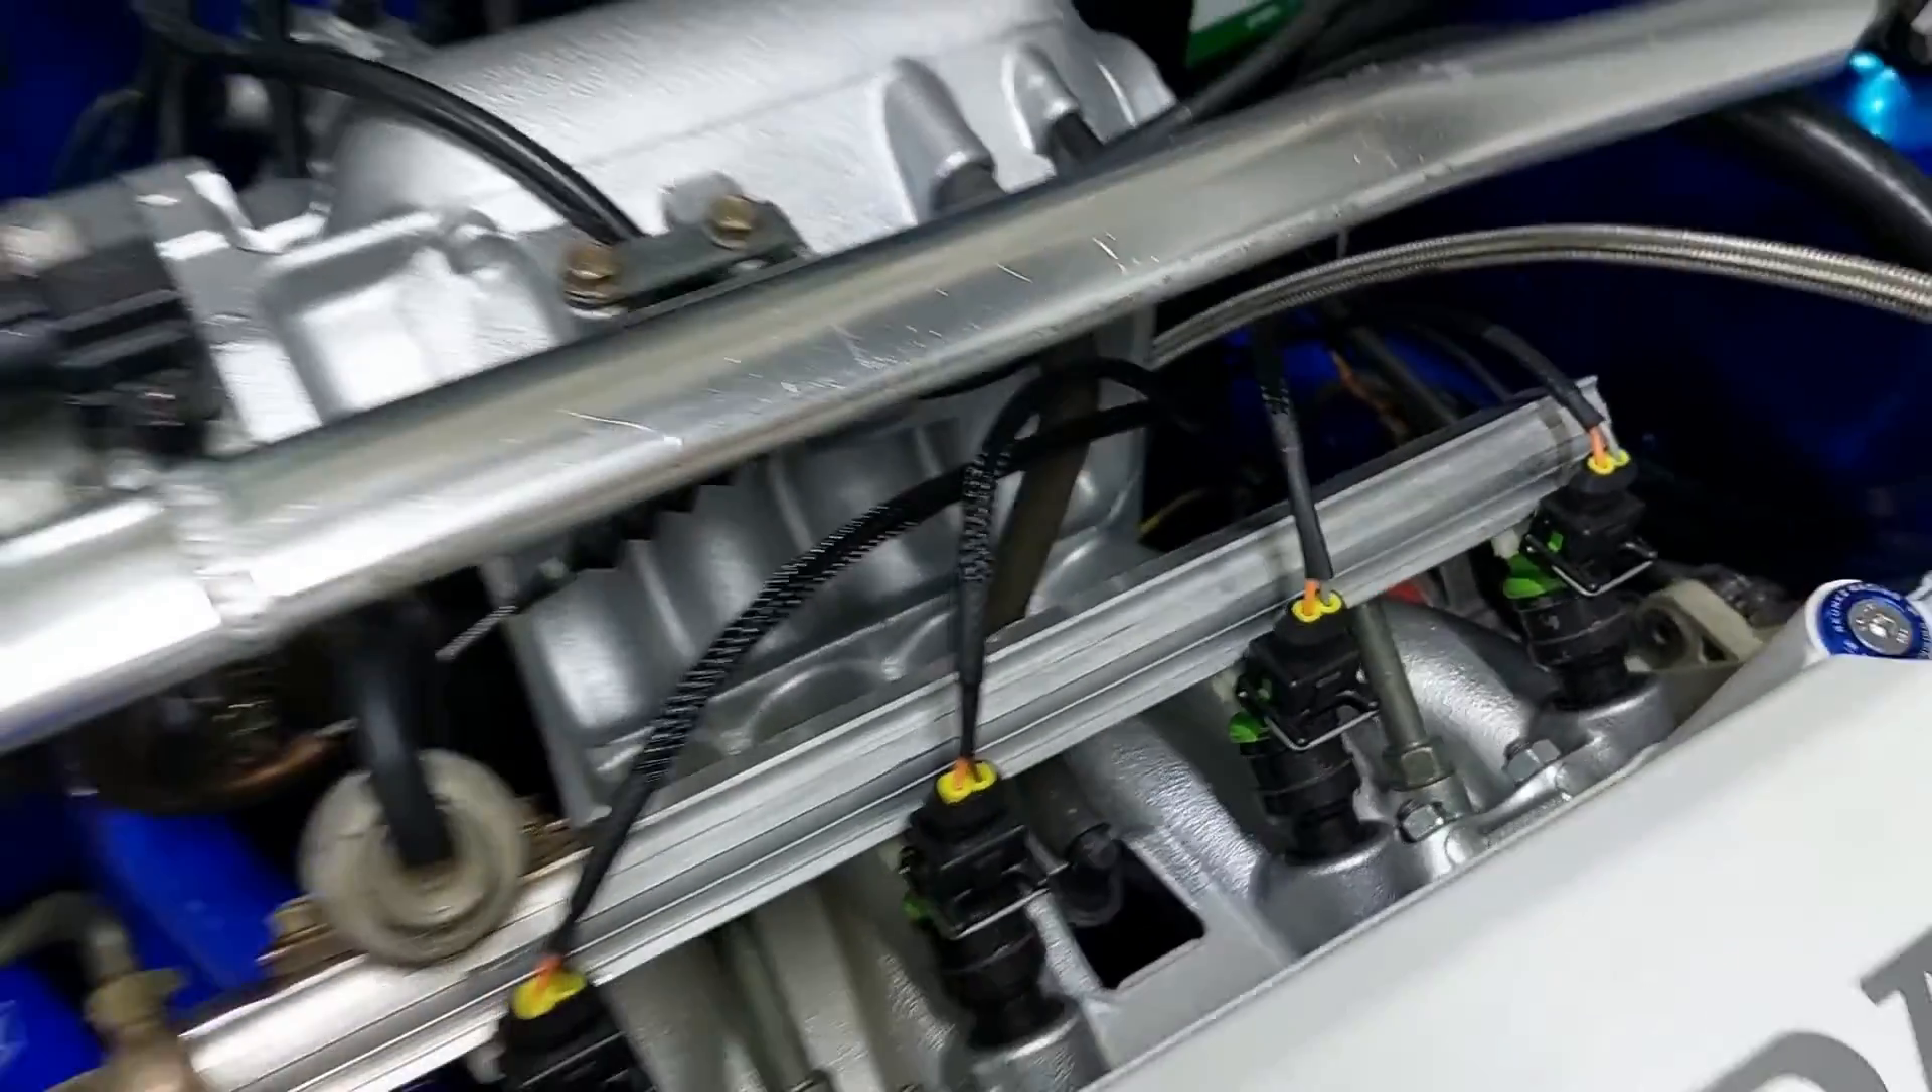As you guys can see we have the new wiring in here.